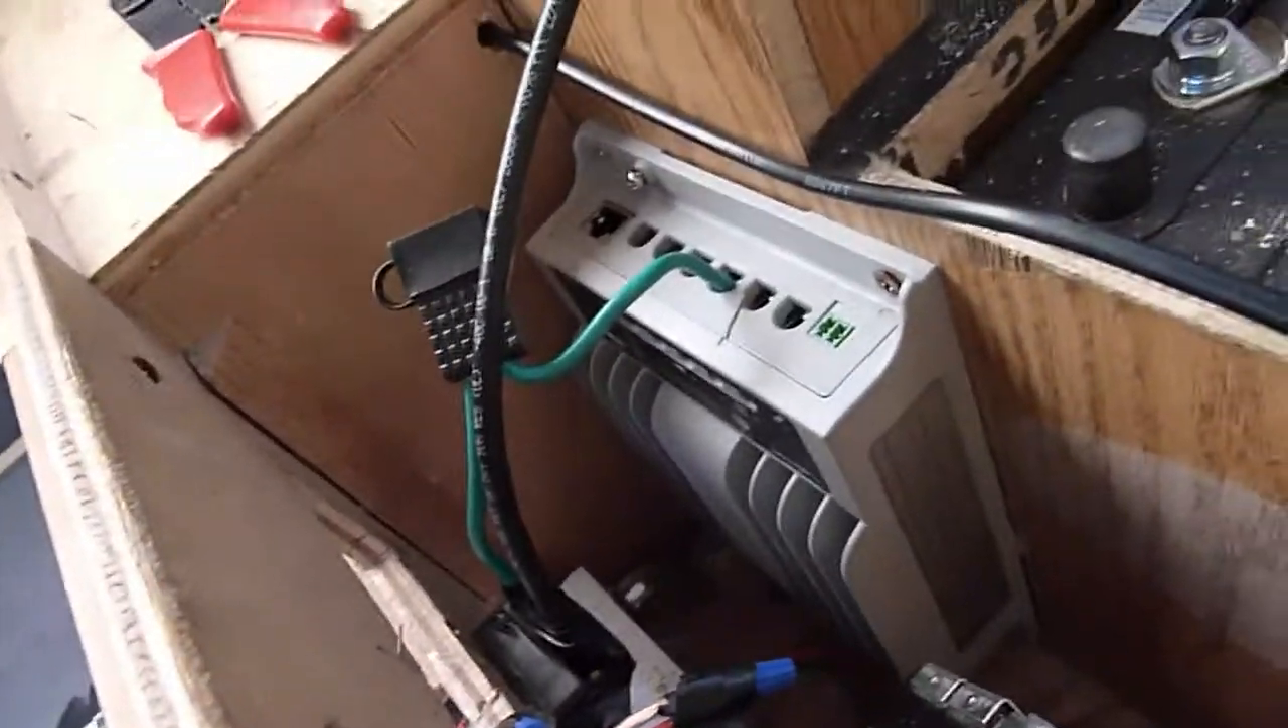I put the solar controller here.